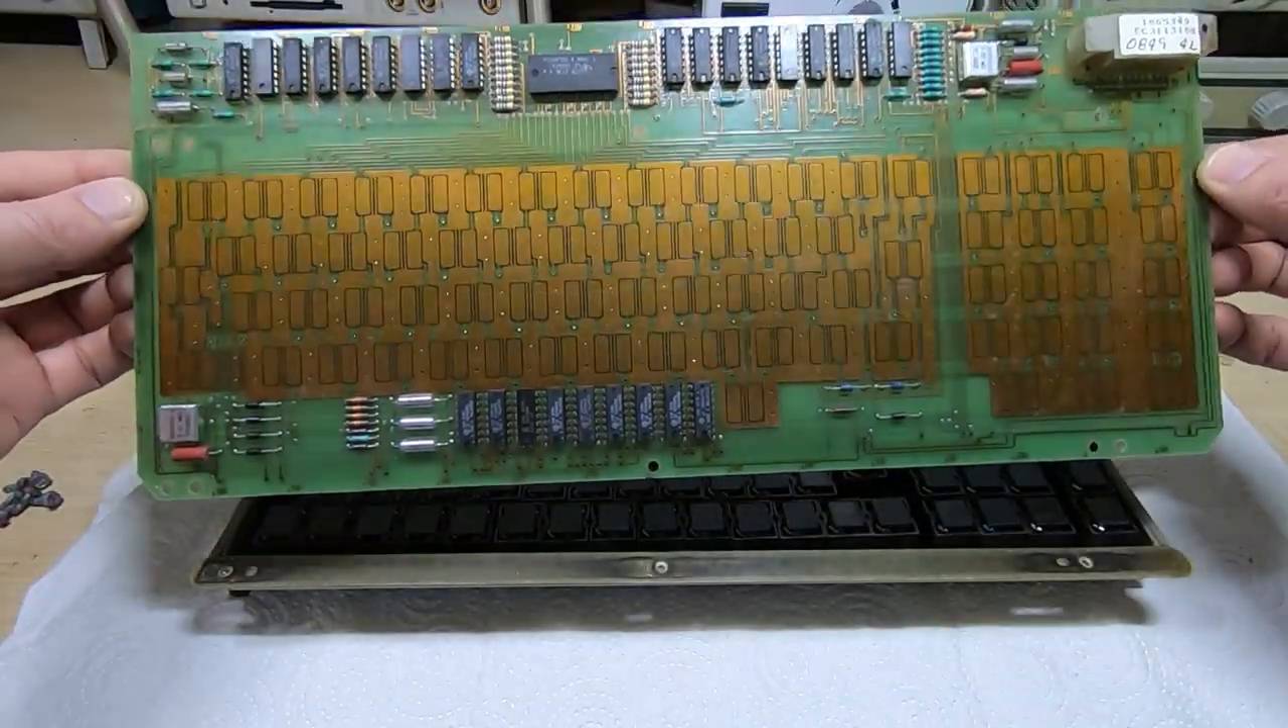The PCB should just lift off which it does.